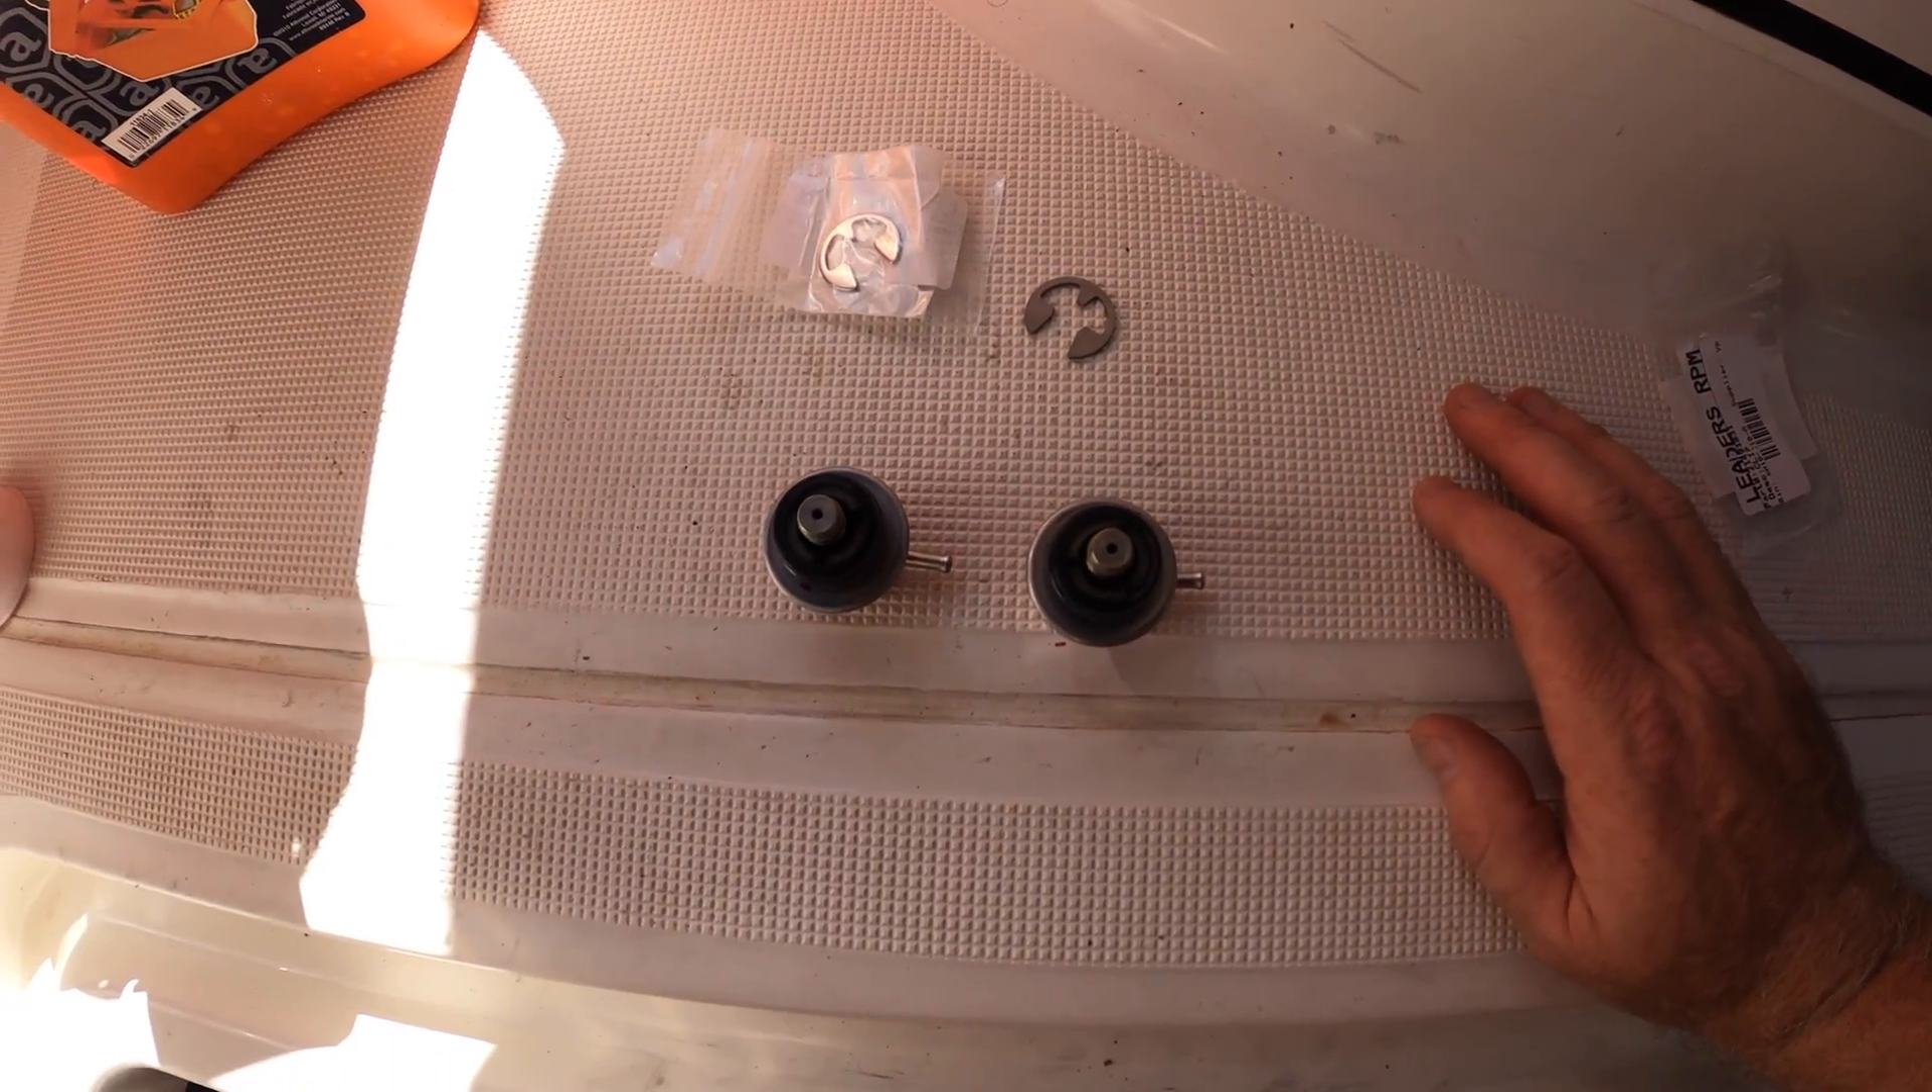Okay I took both the fuel pressure sensor regulators off.